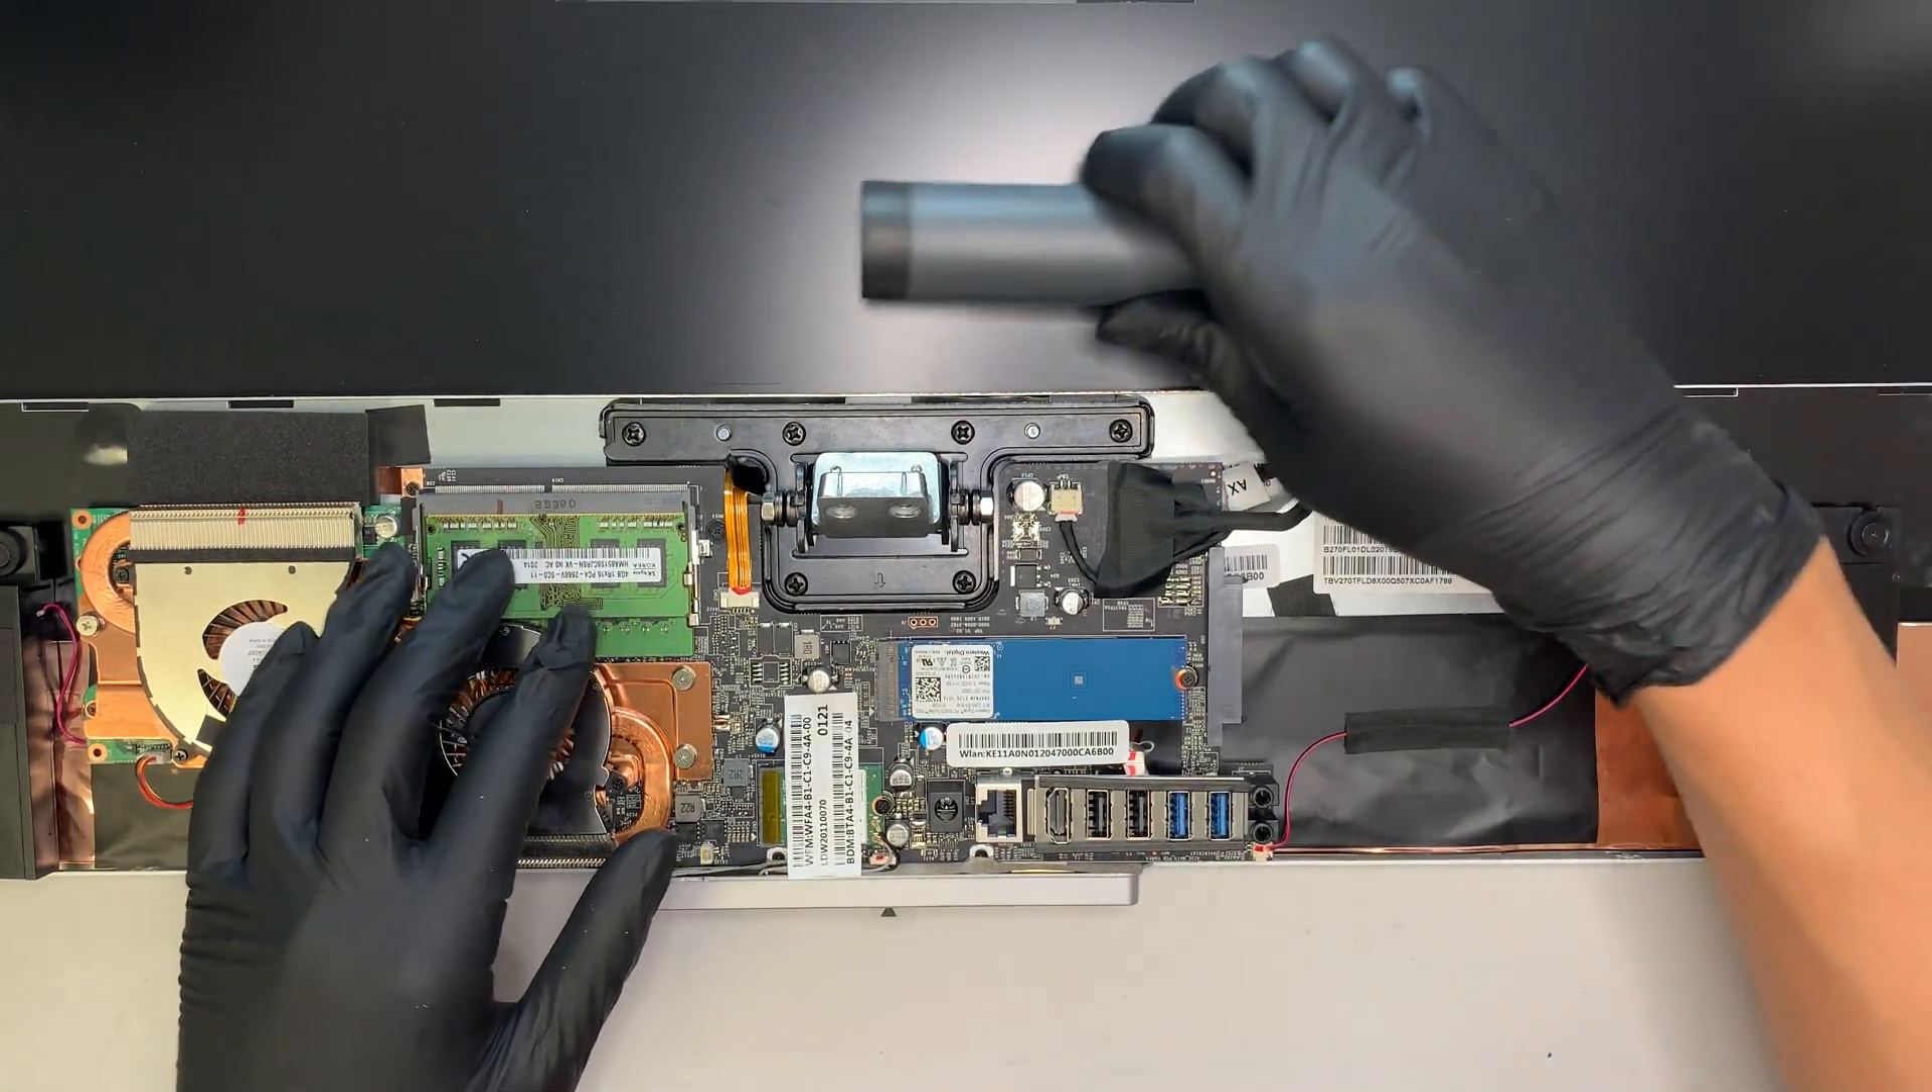Now, once the, back cover is removed, you can actually see your entire computer here.